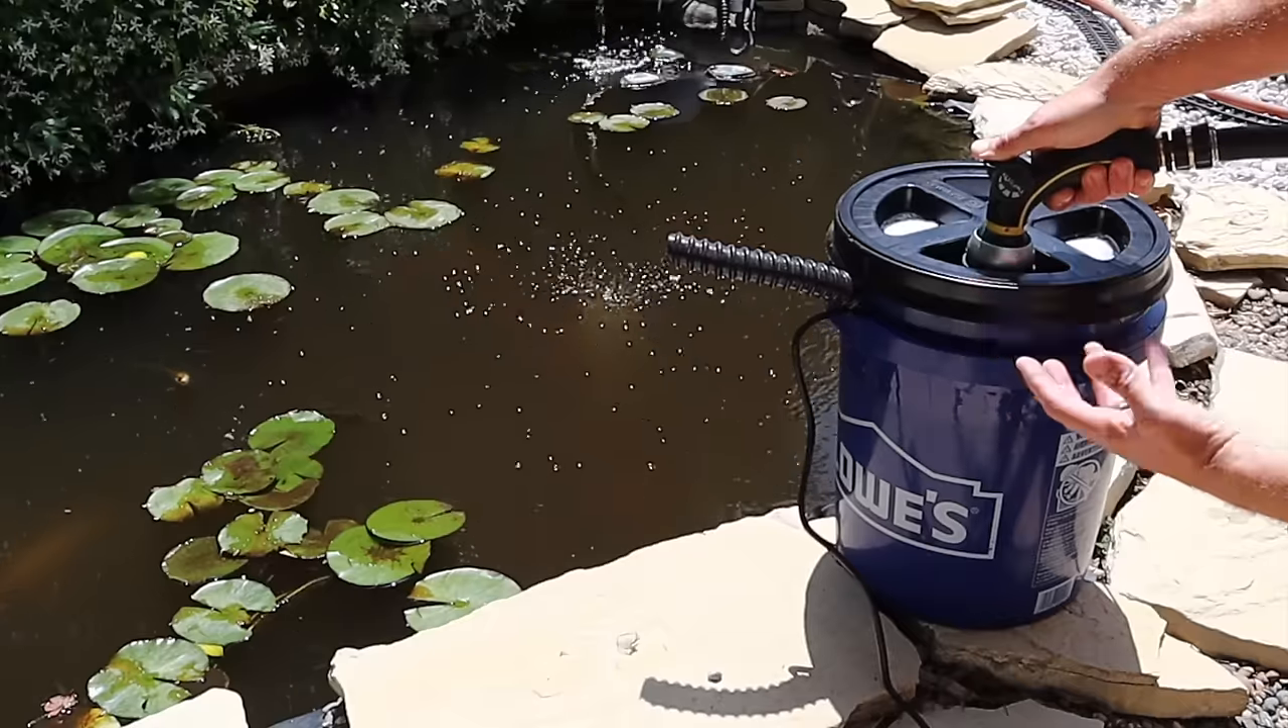Now with the bucket full material, we're going to place the lid on the top and now our filter is ready to go in the pond.